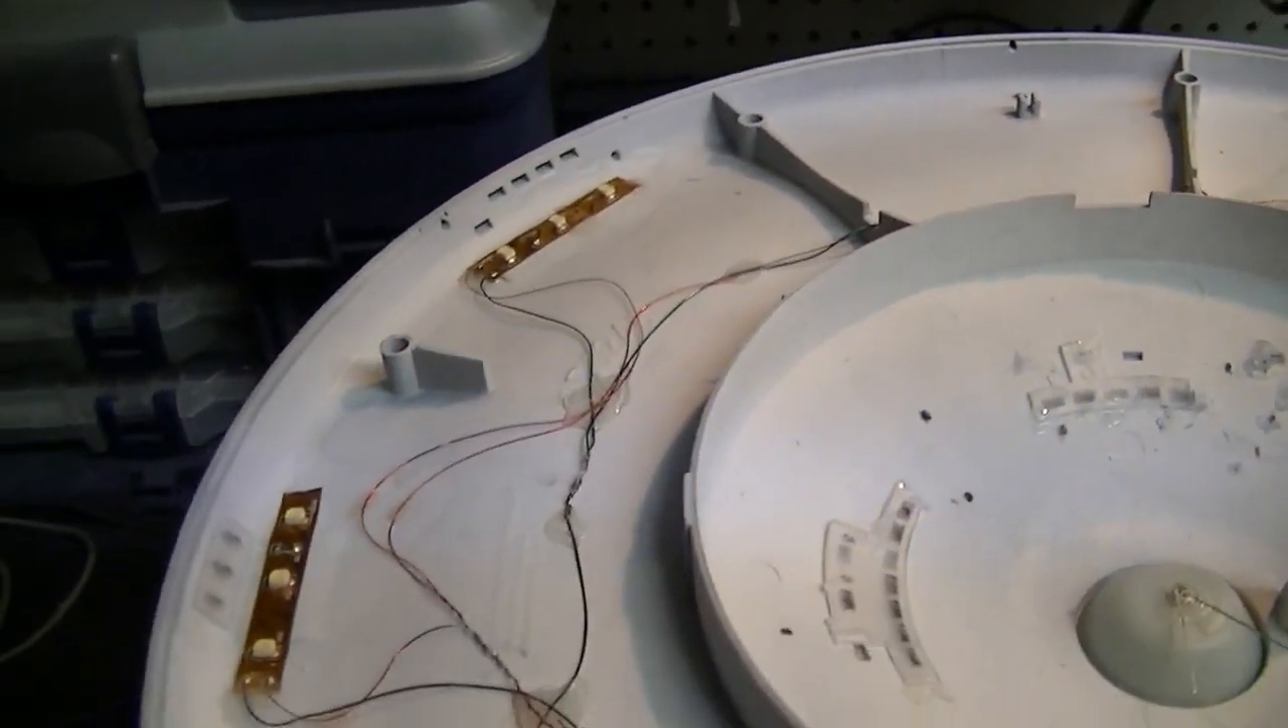You can see I've got my LED strip lighting put in around the windows here and all my wiring is installed.